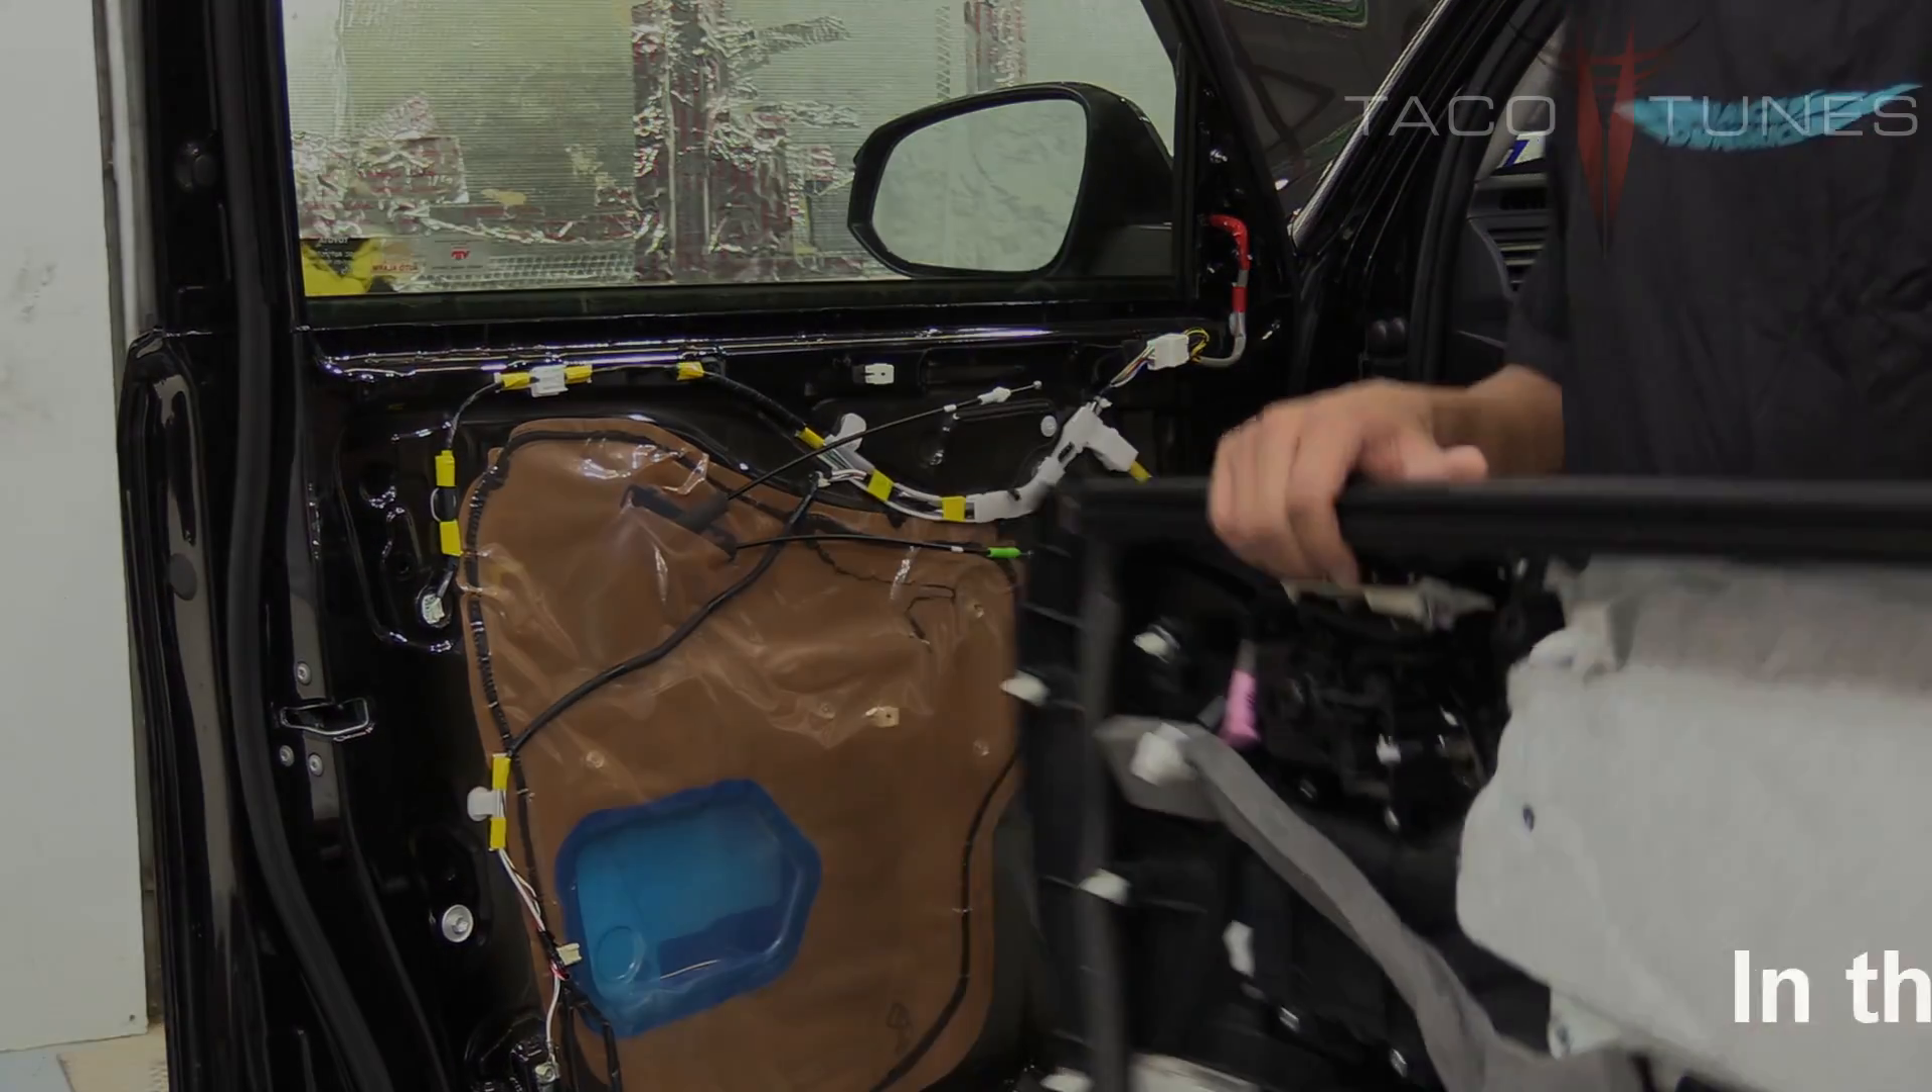After that as you can see the door panel is removed.